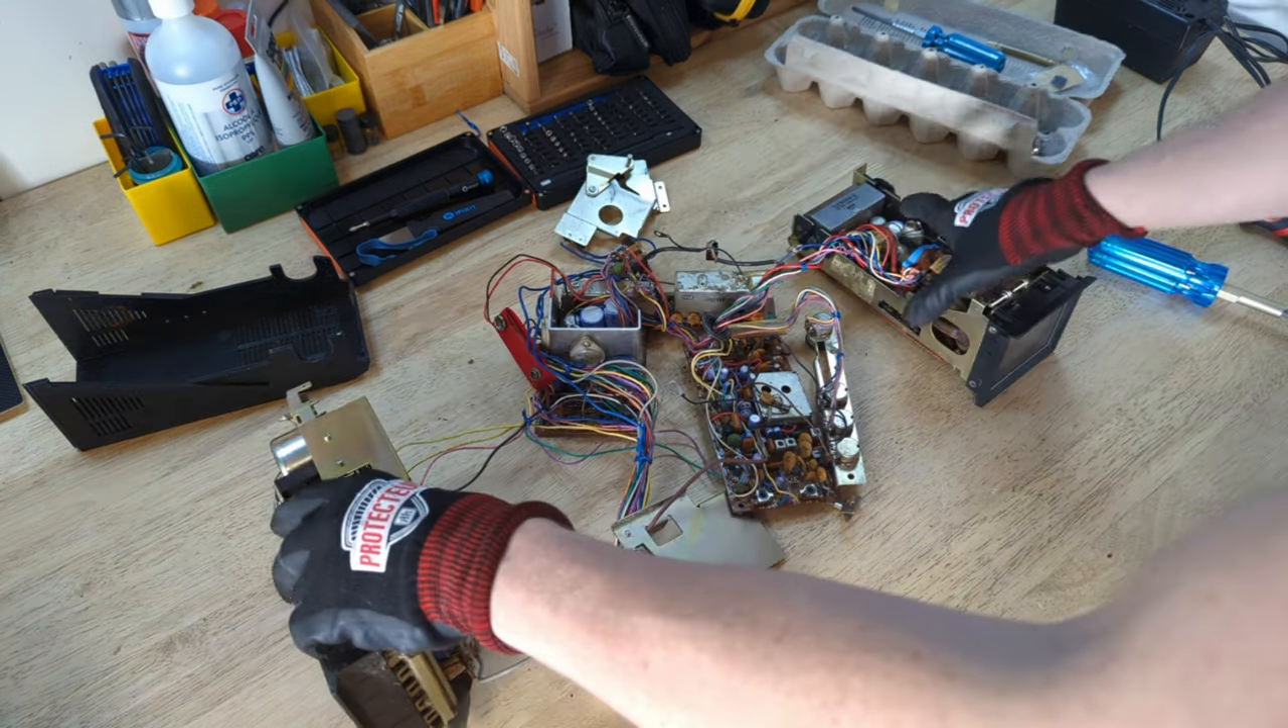So here we have the fully disassembled Panasonic TR -003C.